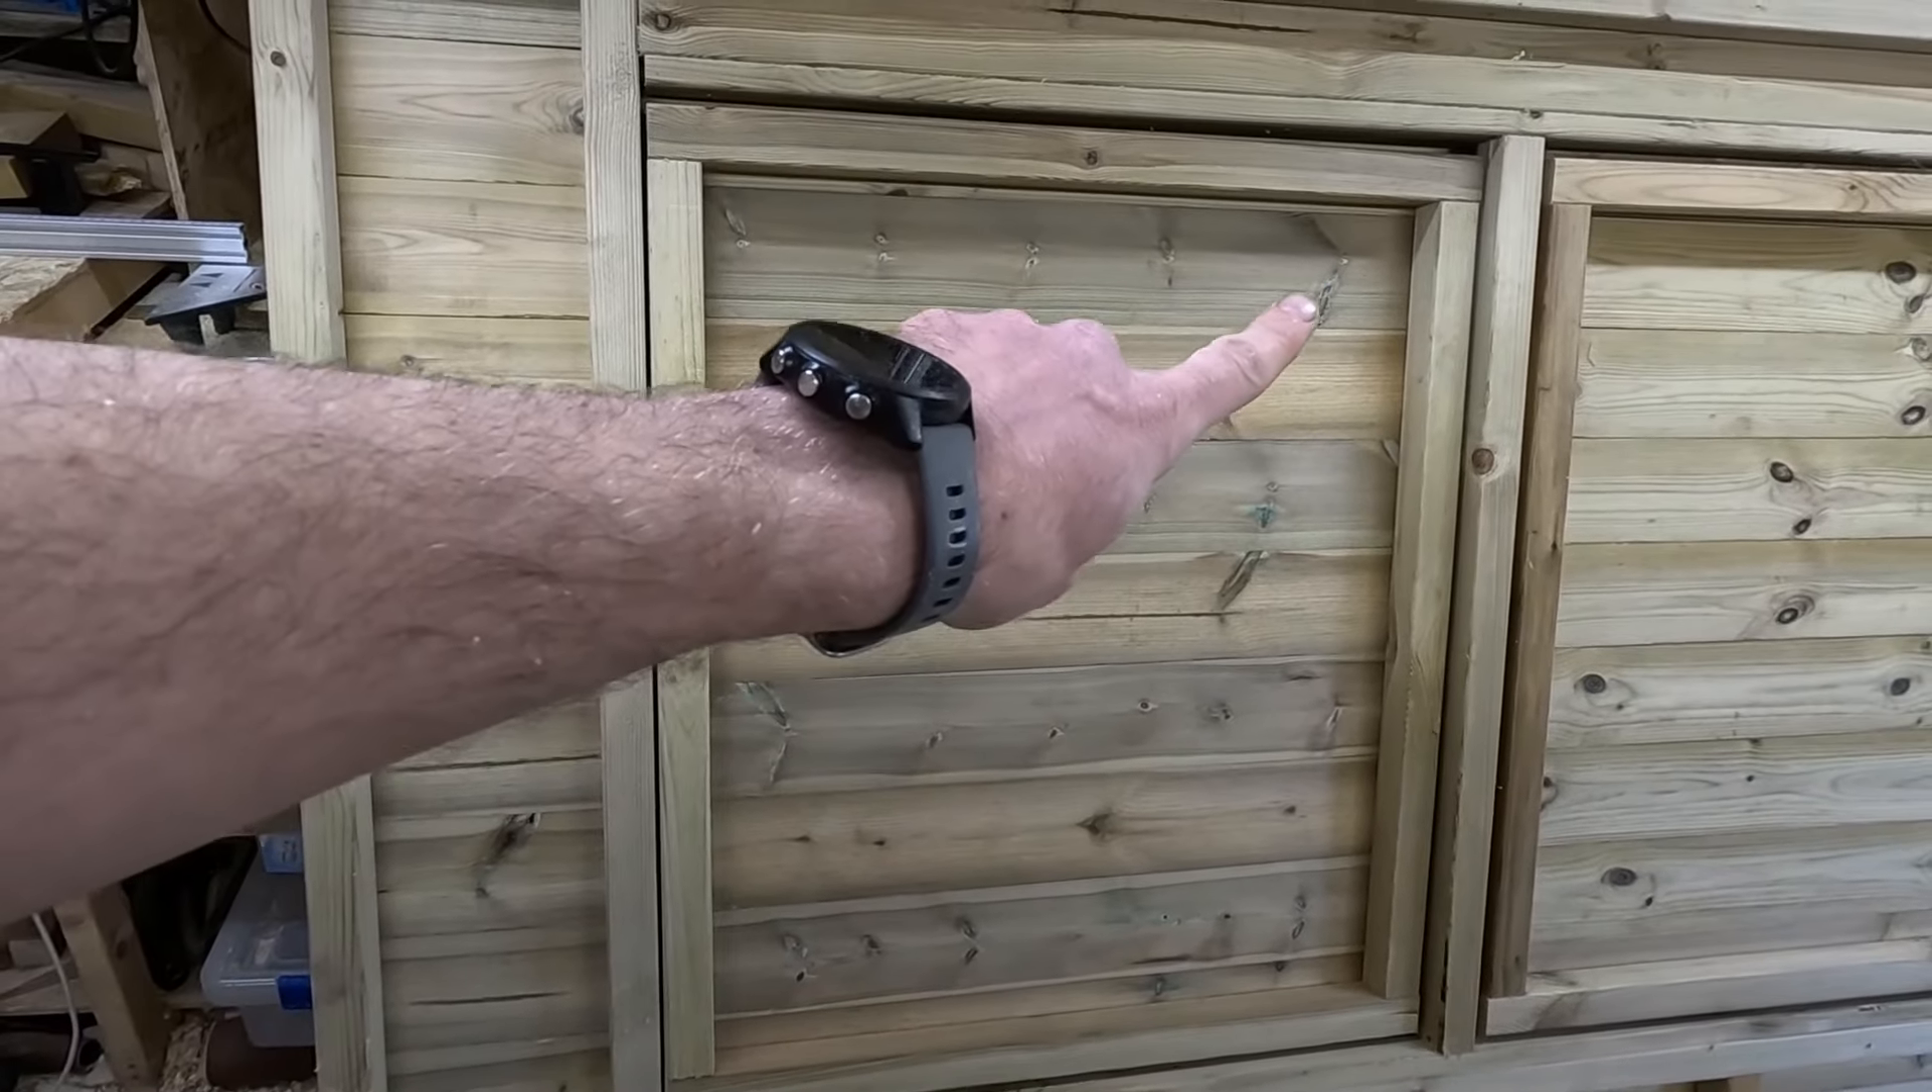These are the doors here. You can see the gap round. I have forgotten to put the diagonal.